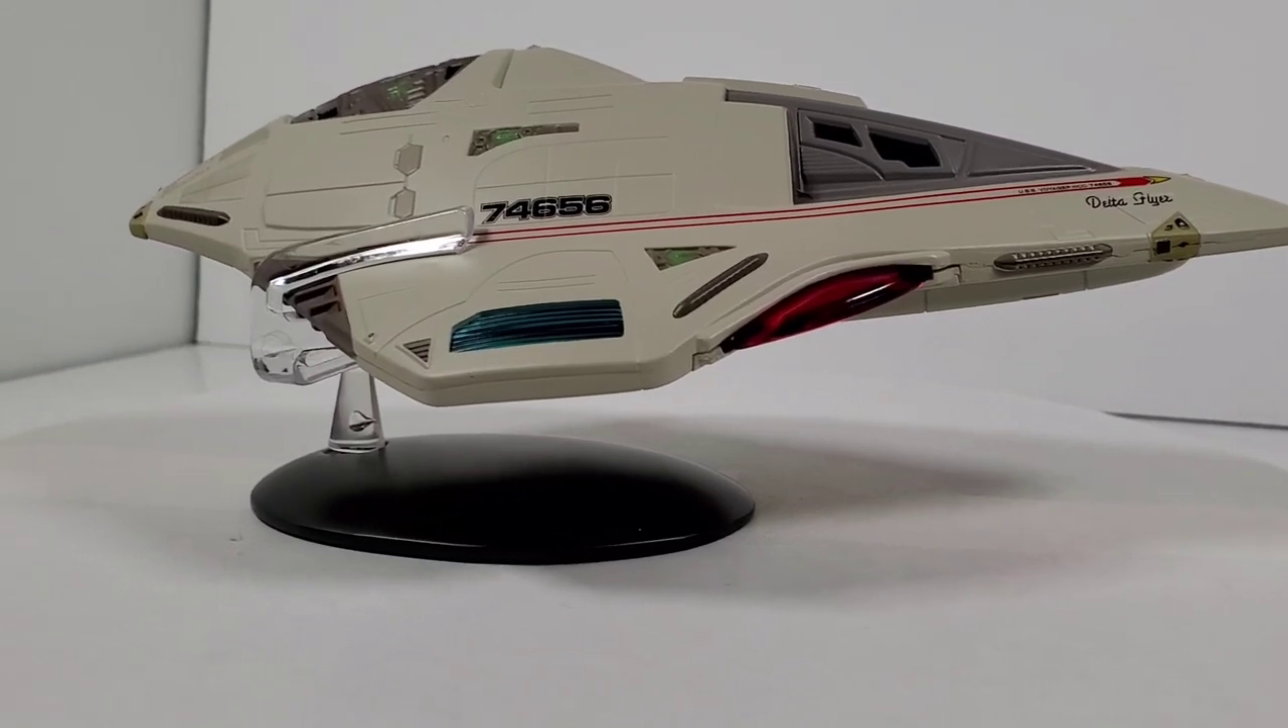Look how much of the ship is hanging off.